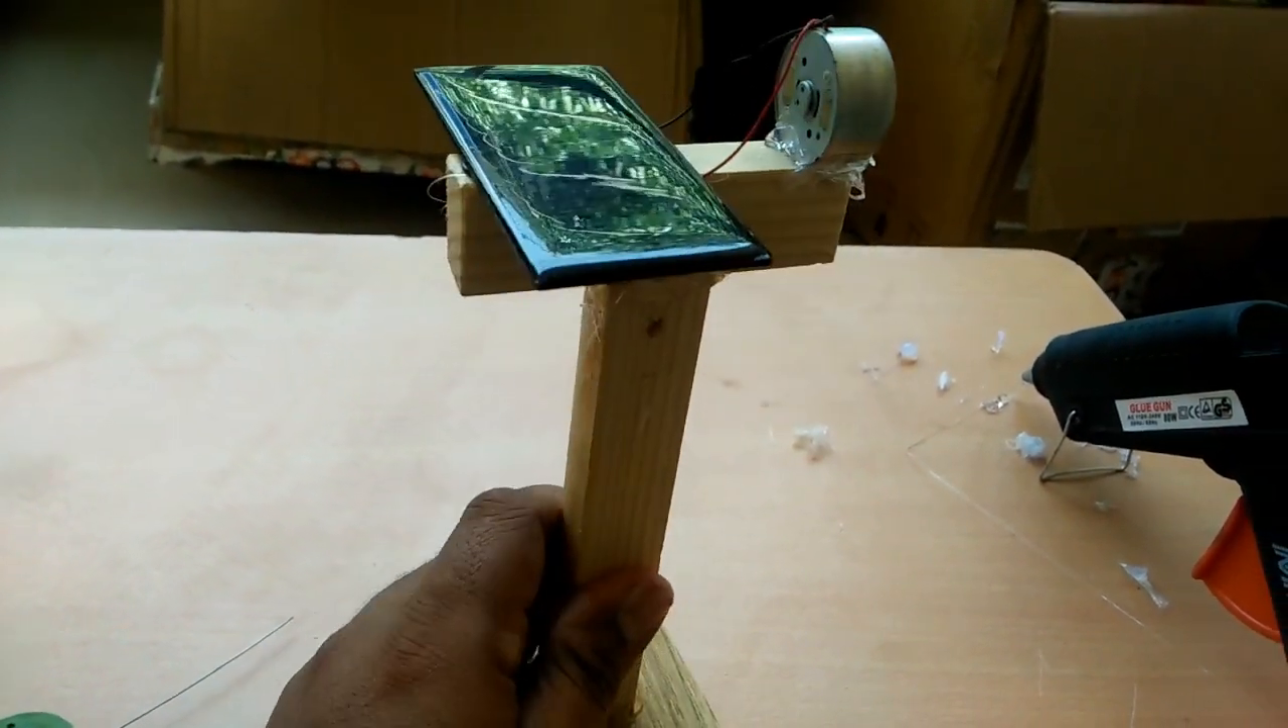So friends यह motor और solar panel glue की help से connect हो चुके हैं इस piece के उपर।